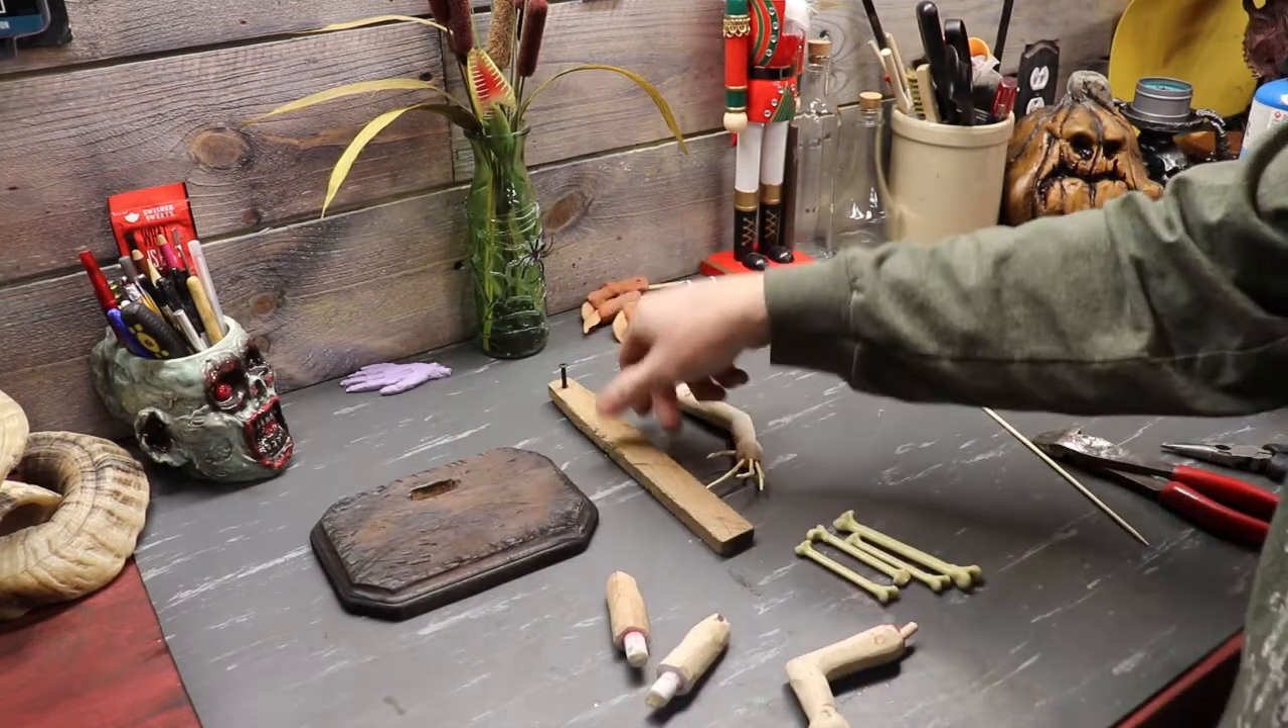I've already popped all the limbs off as you guys seen.